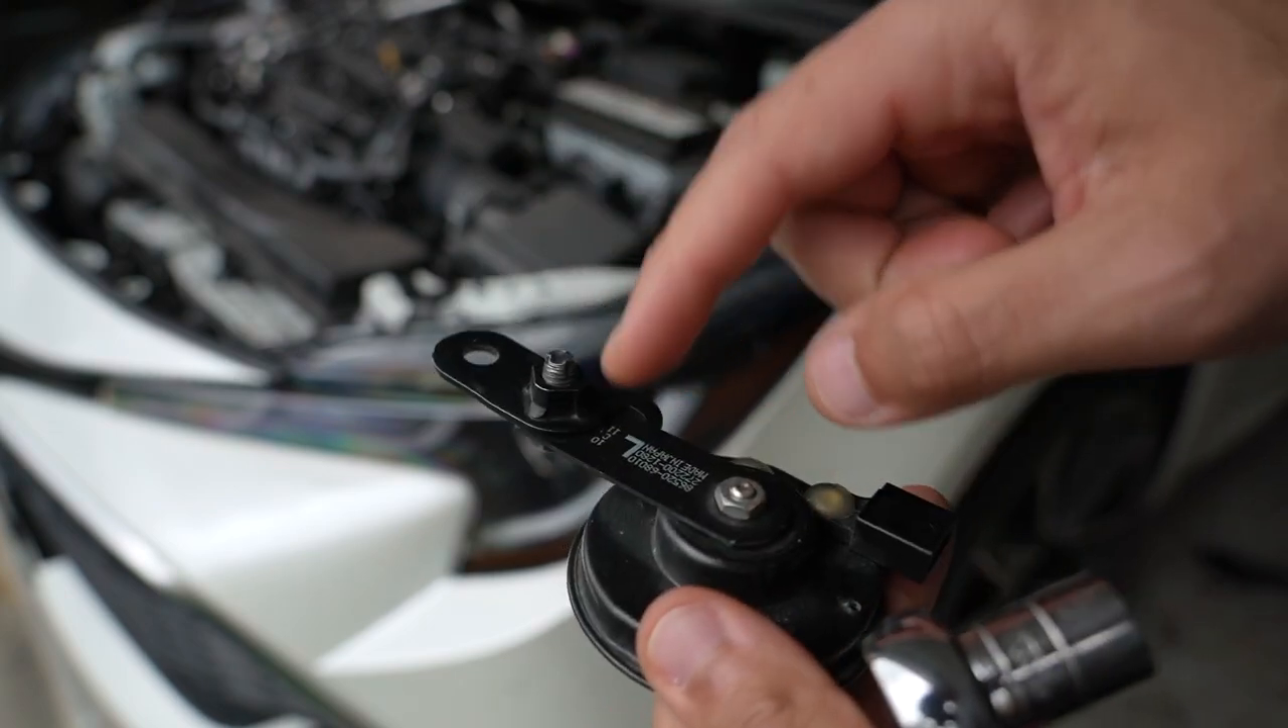This bottom piece is connected to the horn as you can see.